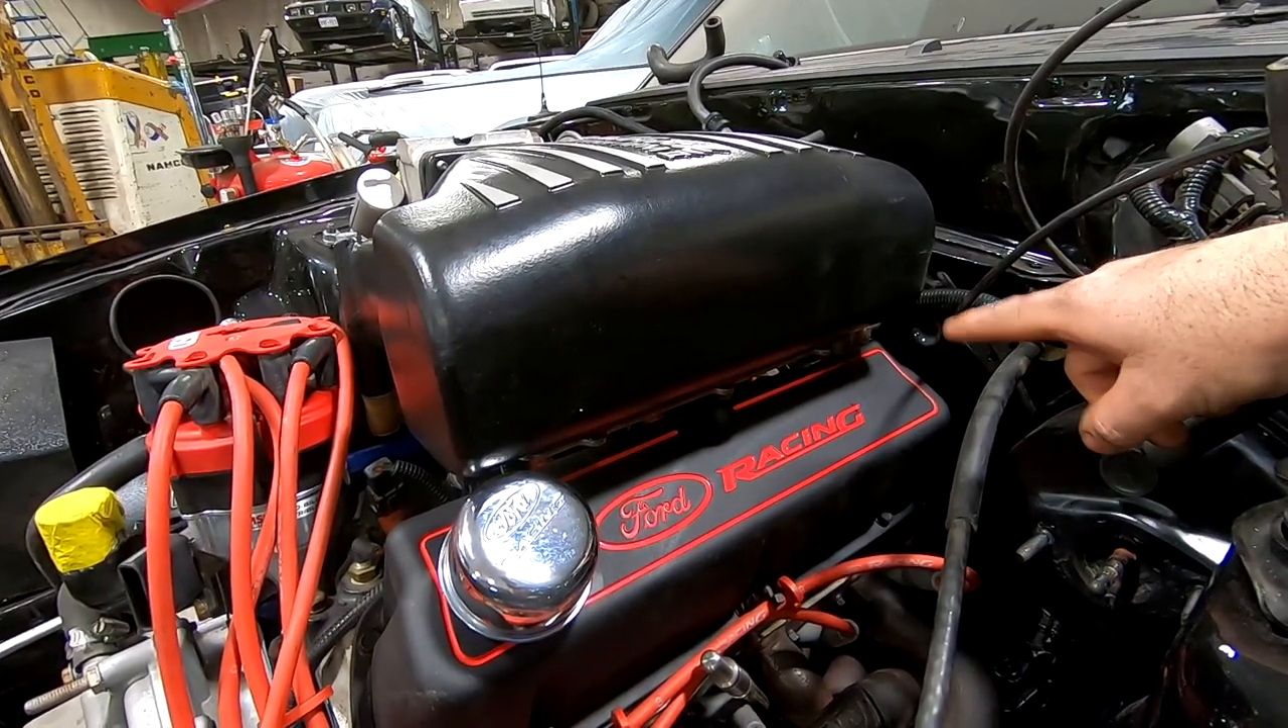It's pretty much on the valve cover which means the intake can't go down any lower.